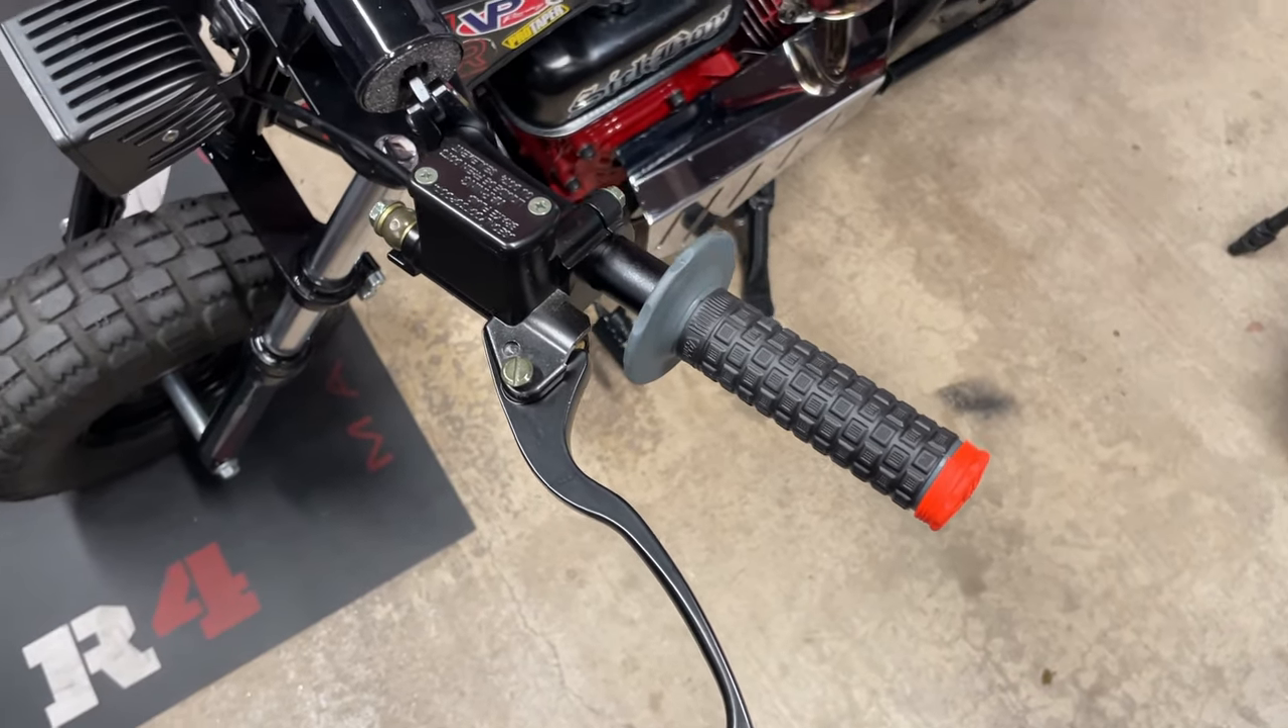All right and check it out the brake is all nice and tight and installed ready to go.